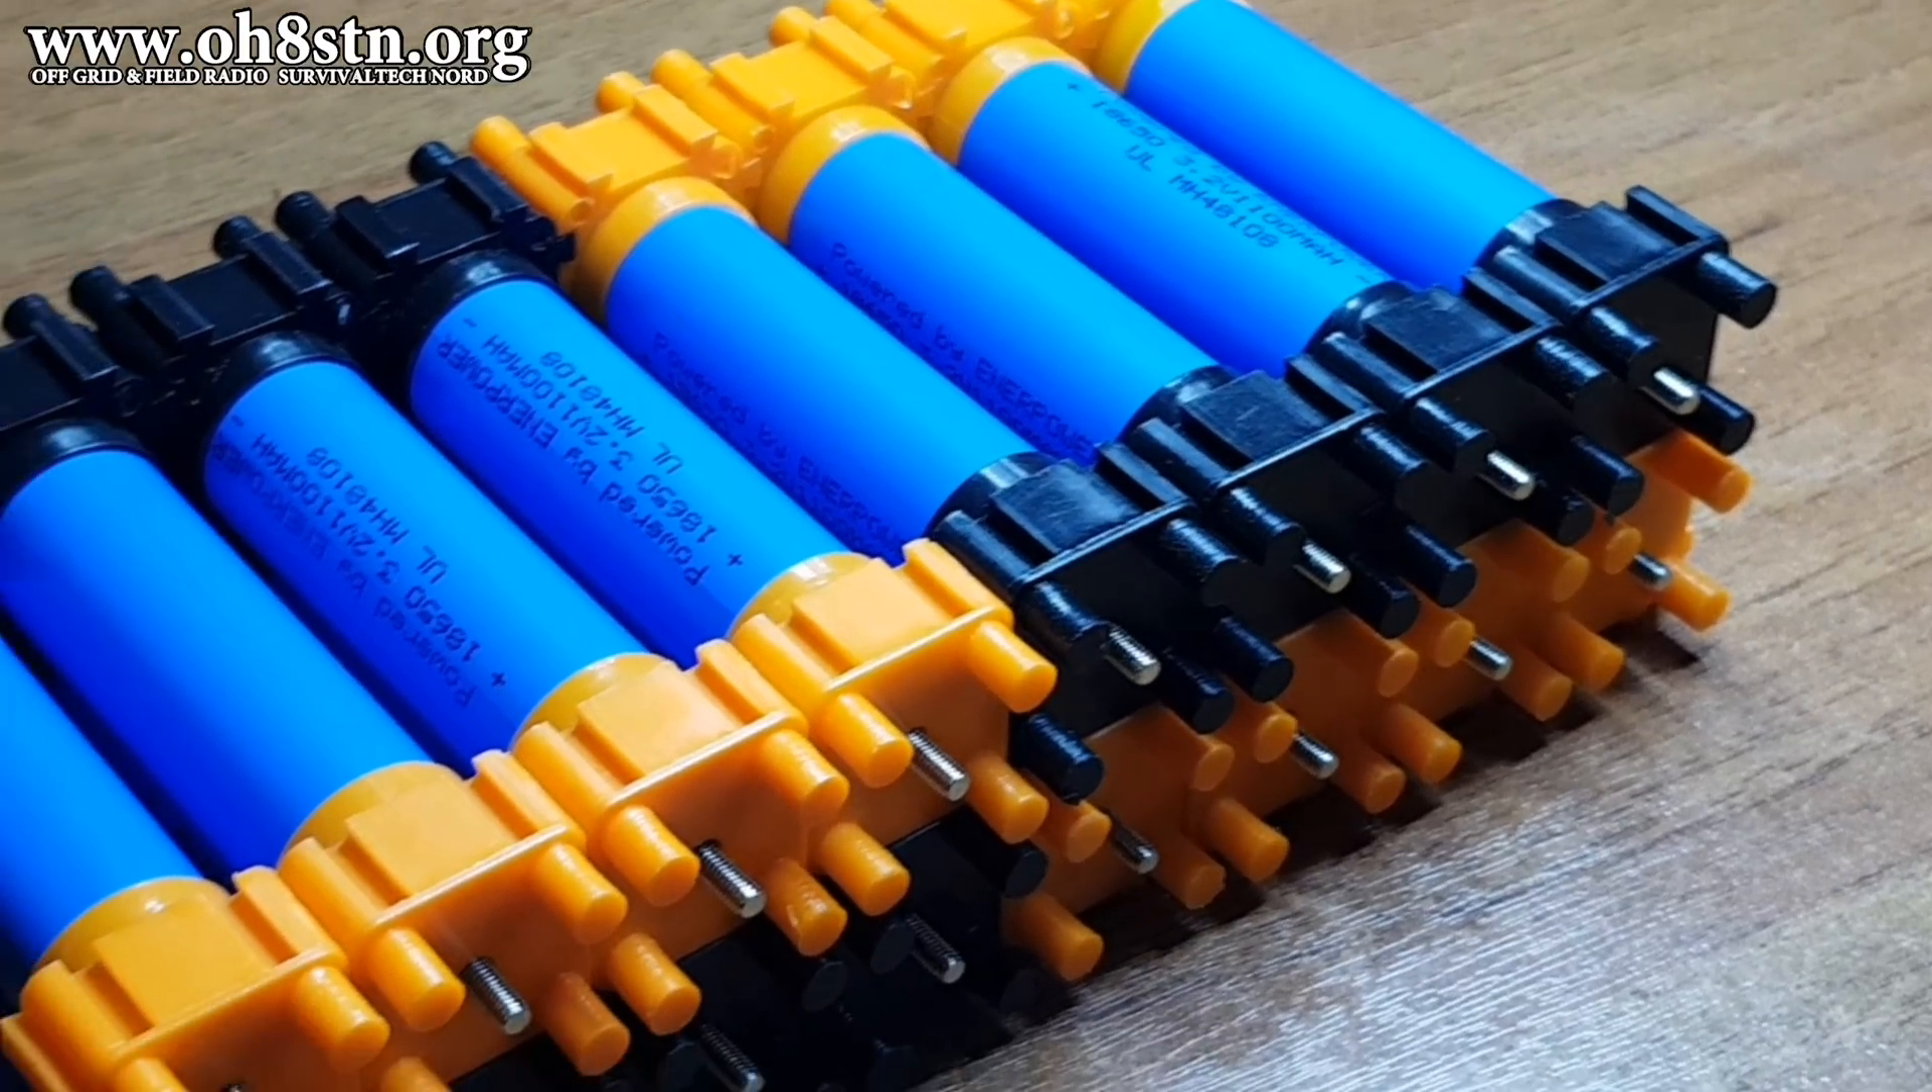This is what our 4 .4 amp hour pack is going to look like before the bus bars are on but with the end caps put together.